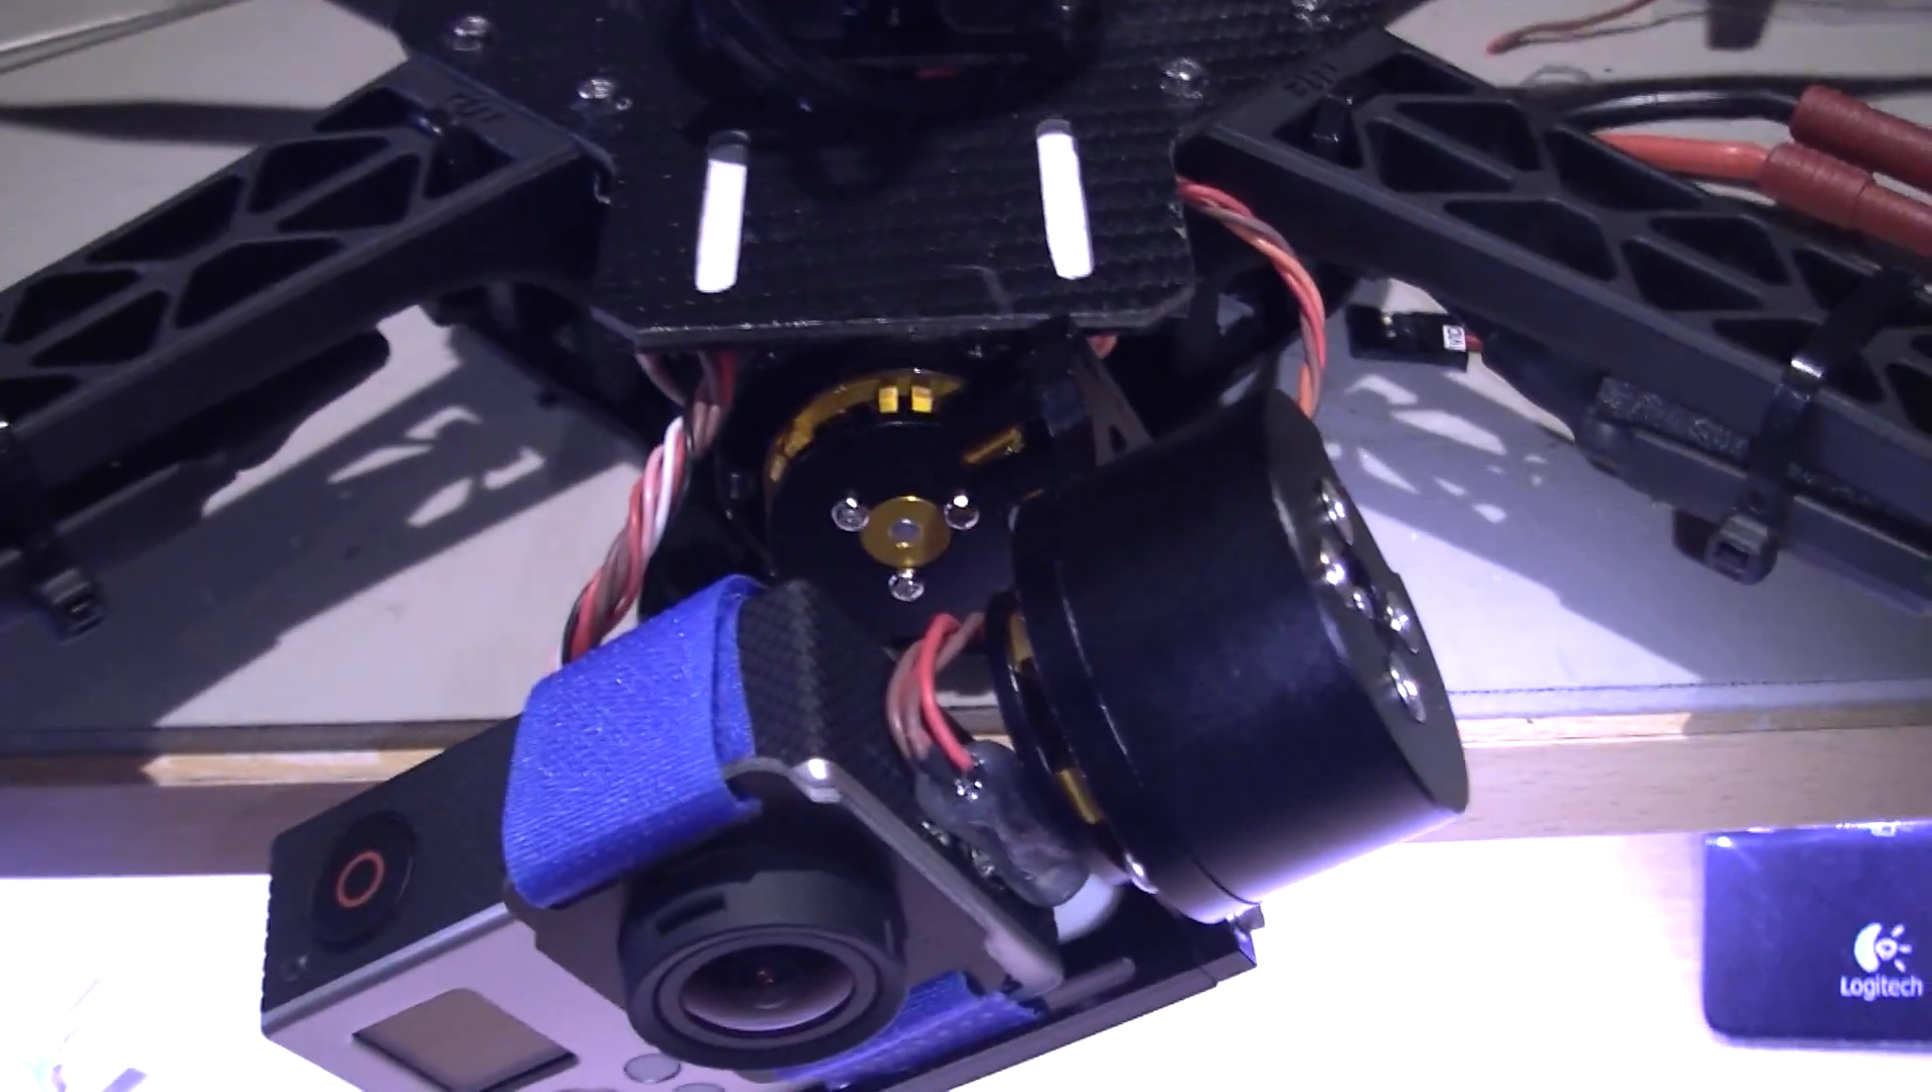I've got the gimbal in and on.